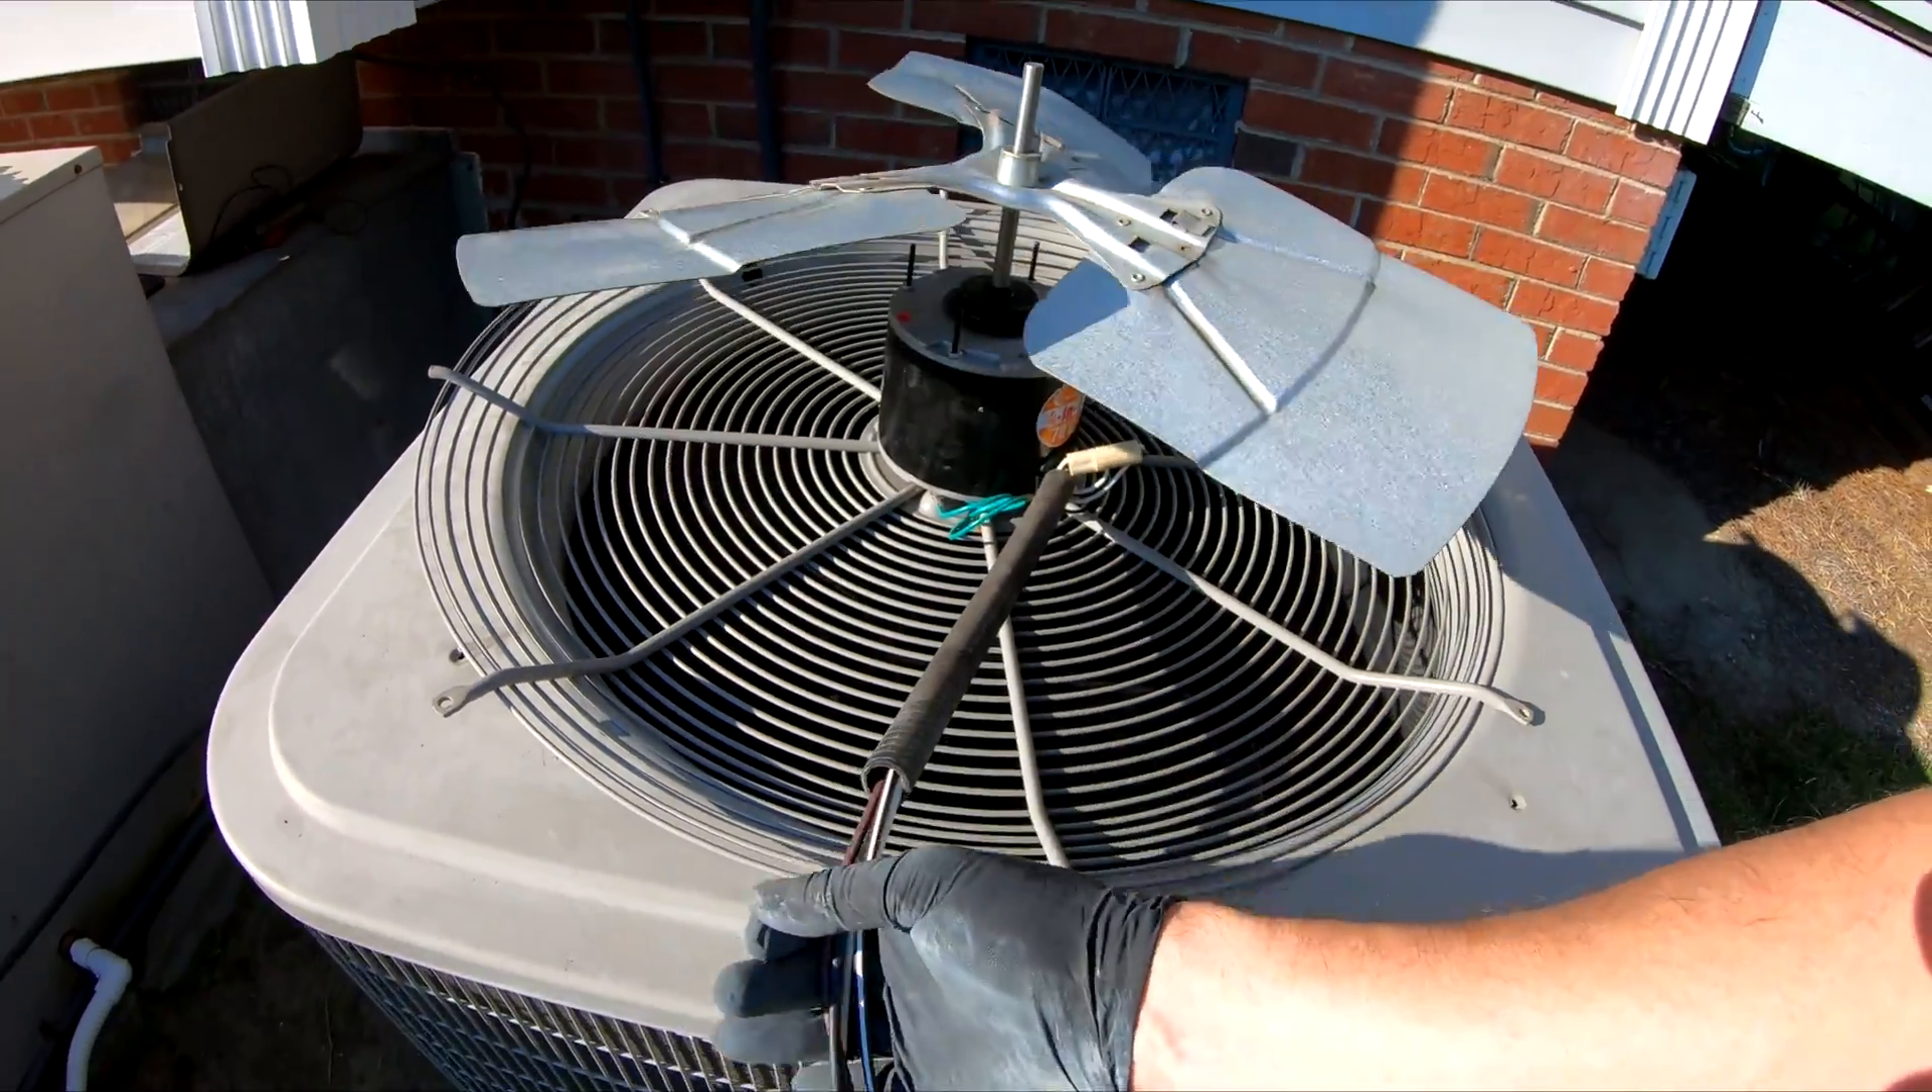Left the studs long. Got my fan blade on. Got my conduit on.